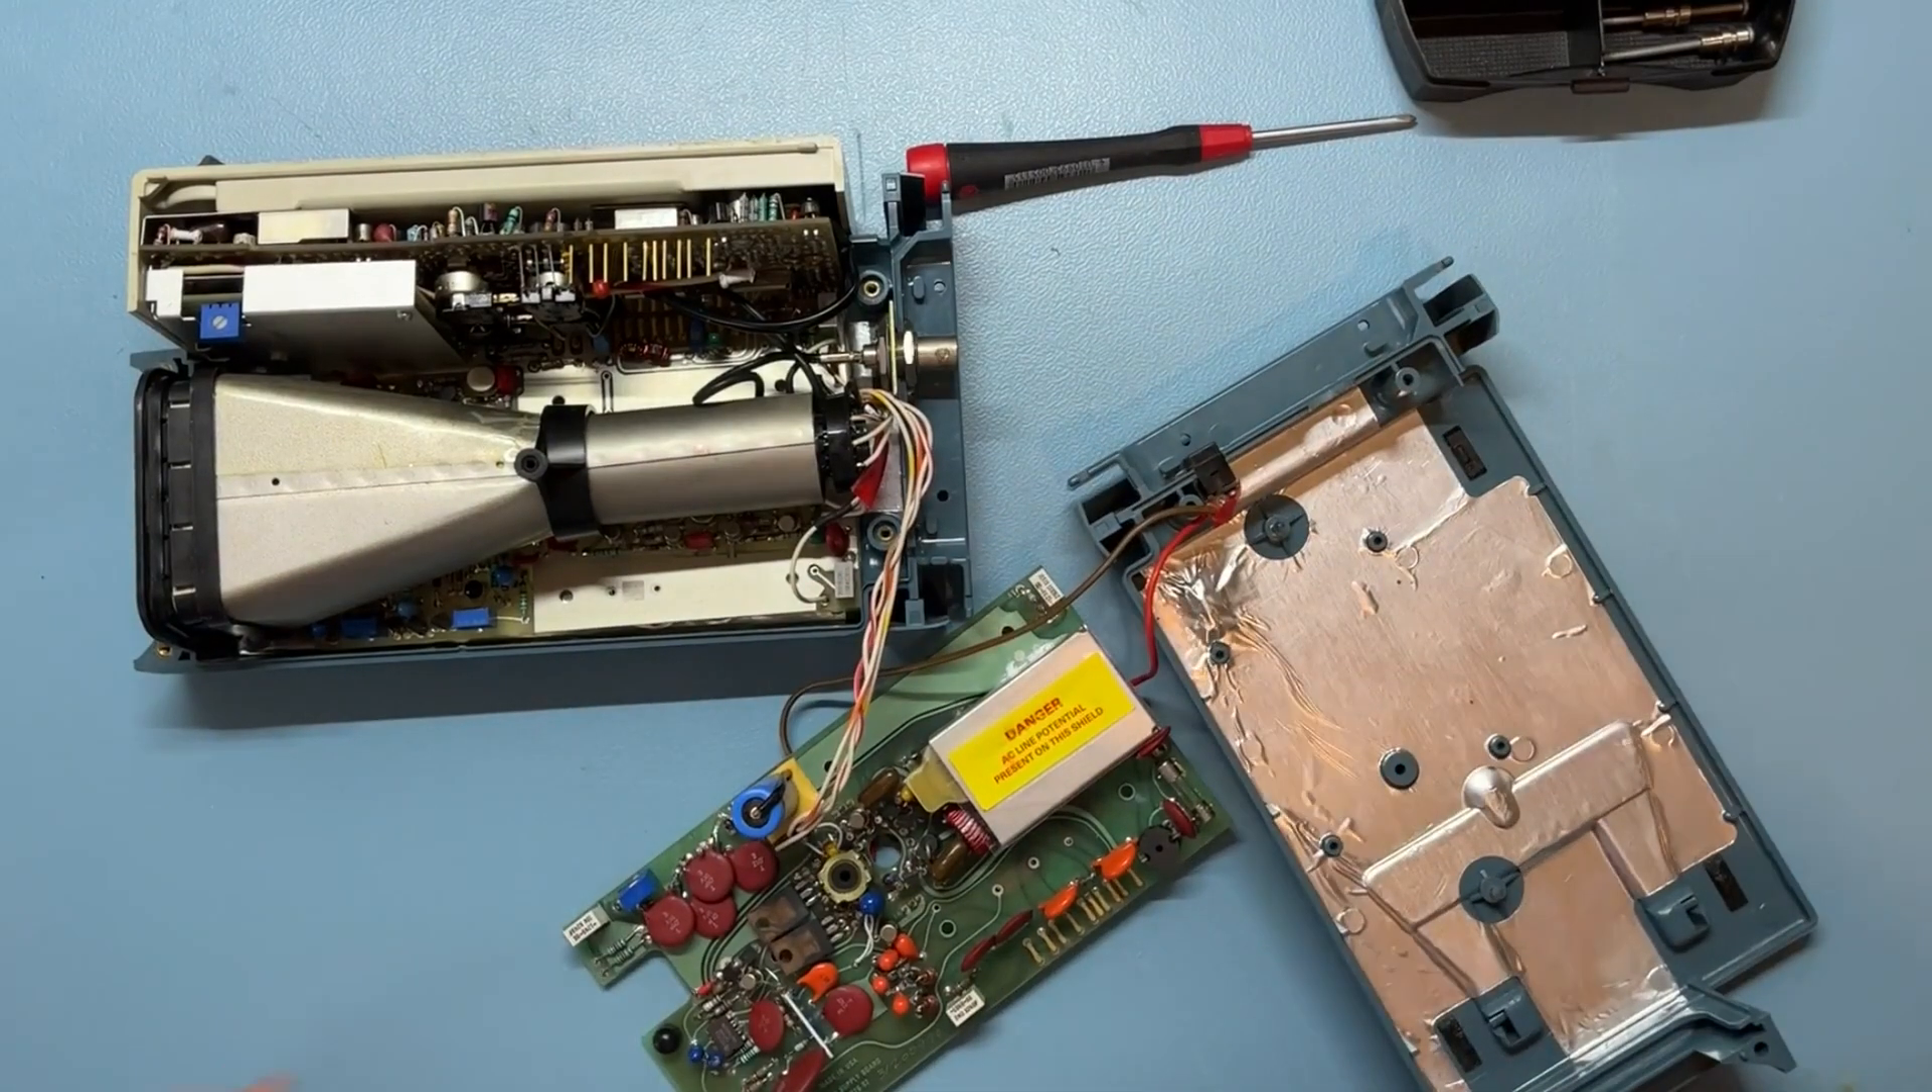And there we have one disassembled oscilloscope.